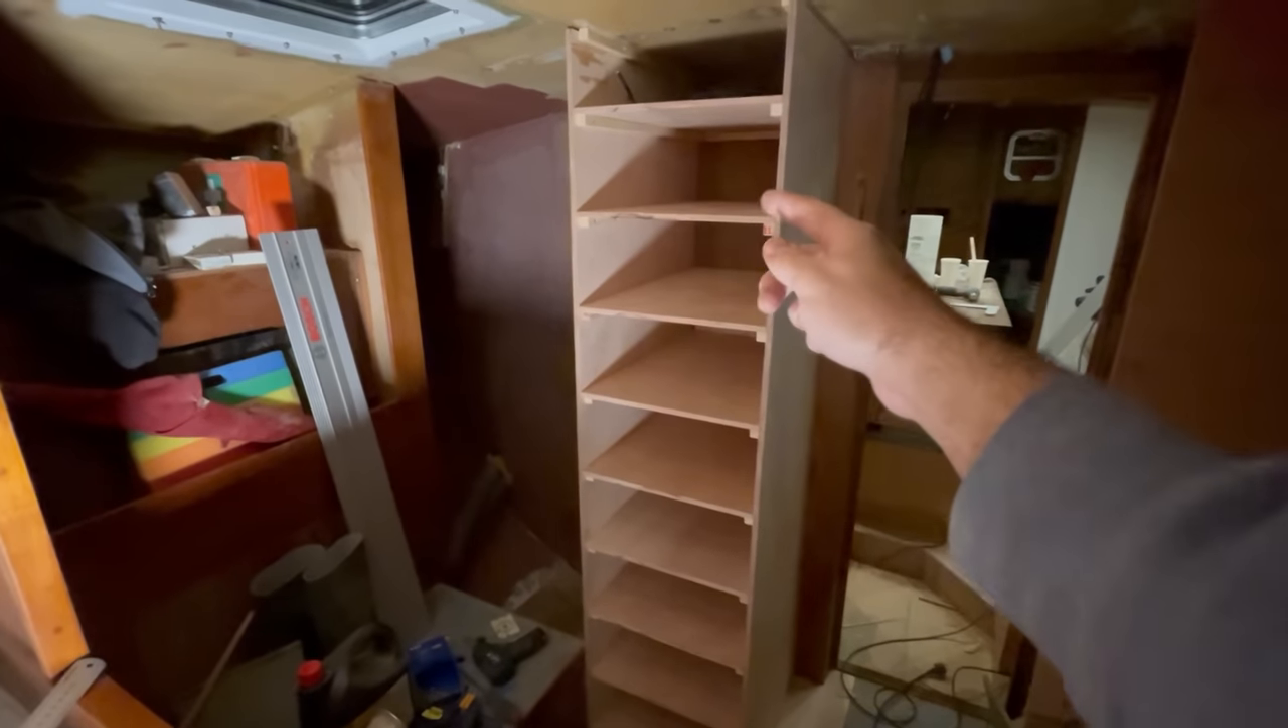All of the shelves are now in place.